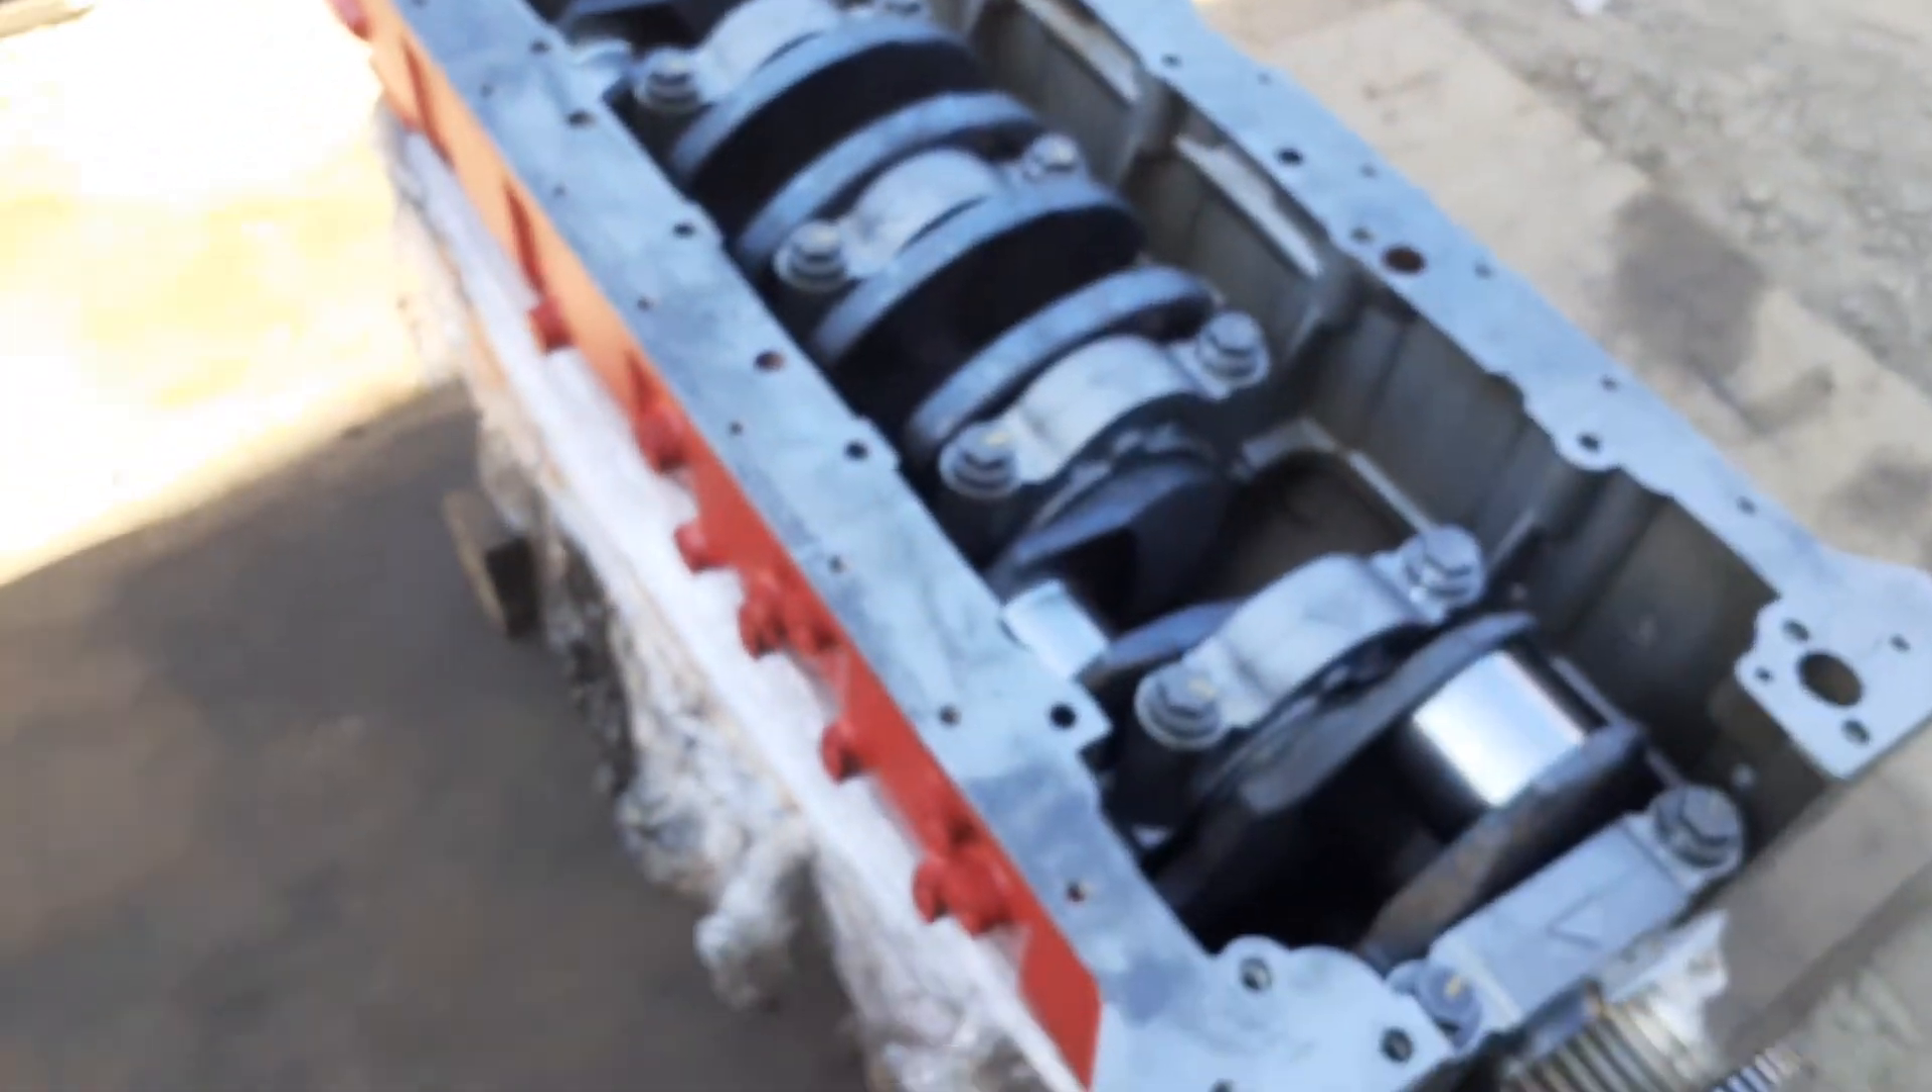Ya revisando que todo esto esté bien, ya el cigüeñal está perfectamente instalado, ensamblado.